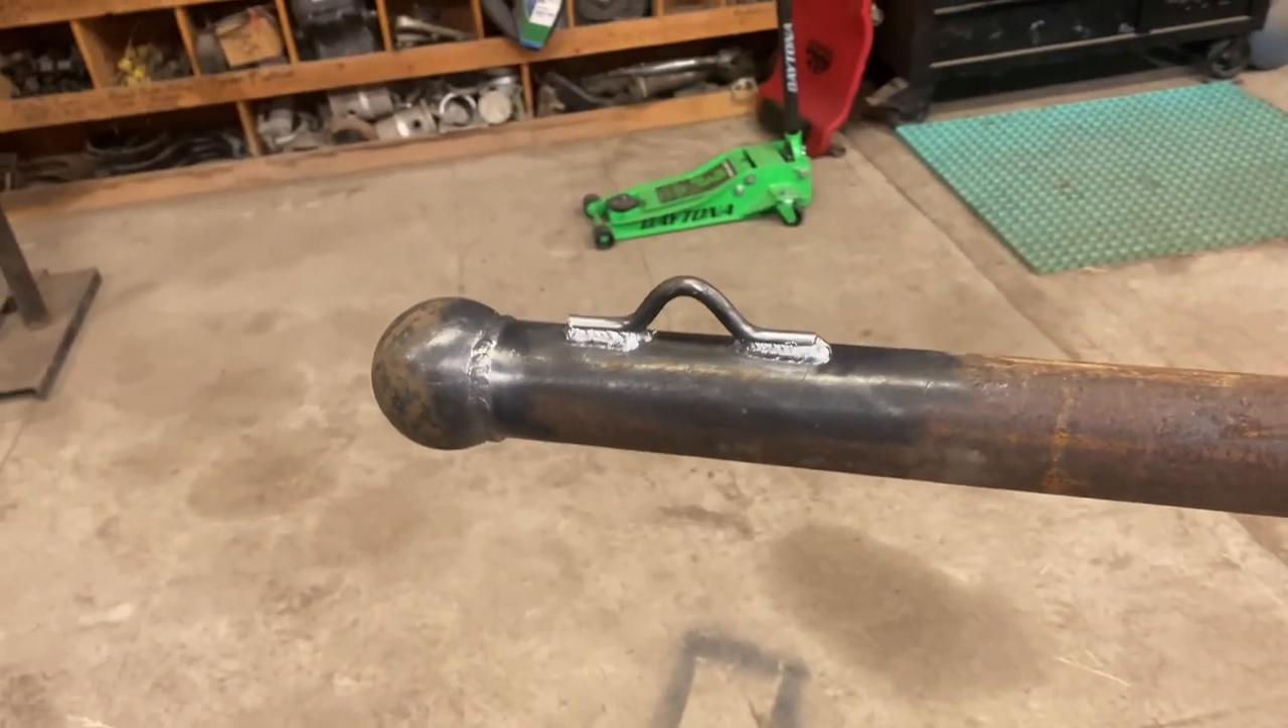And like I said, I got my little eyelet here welded on.